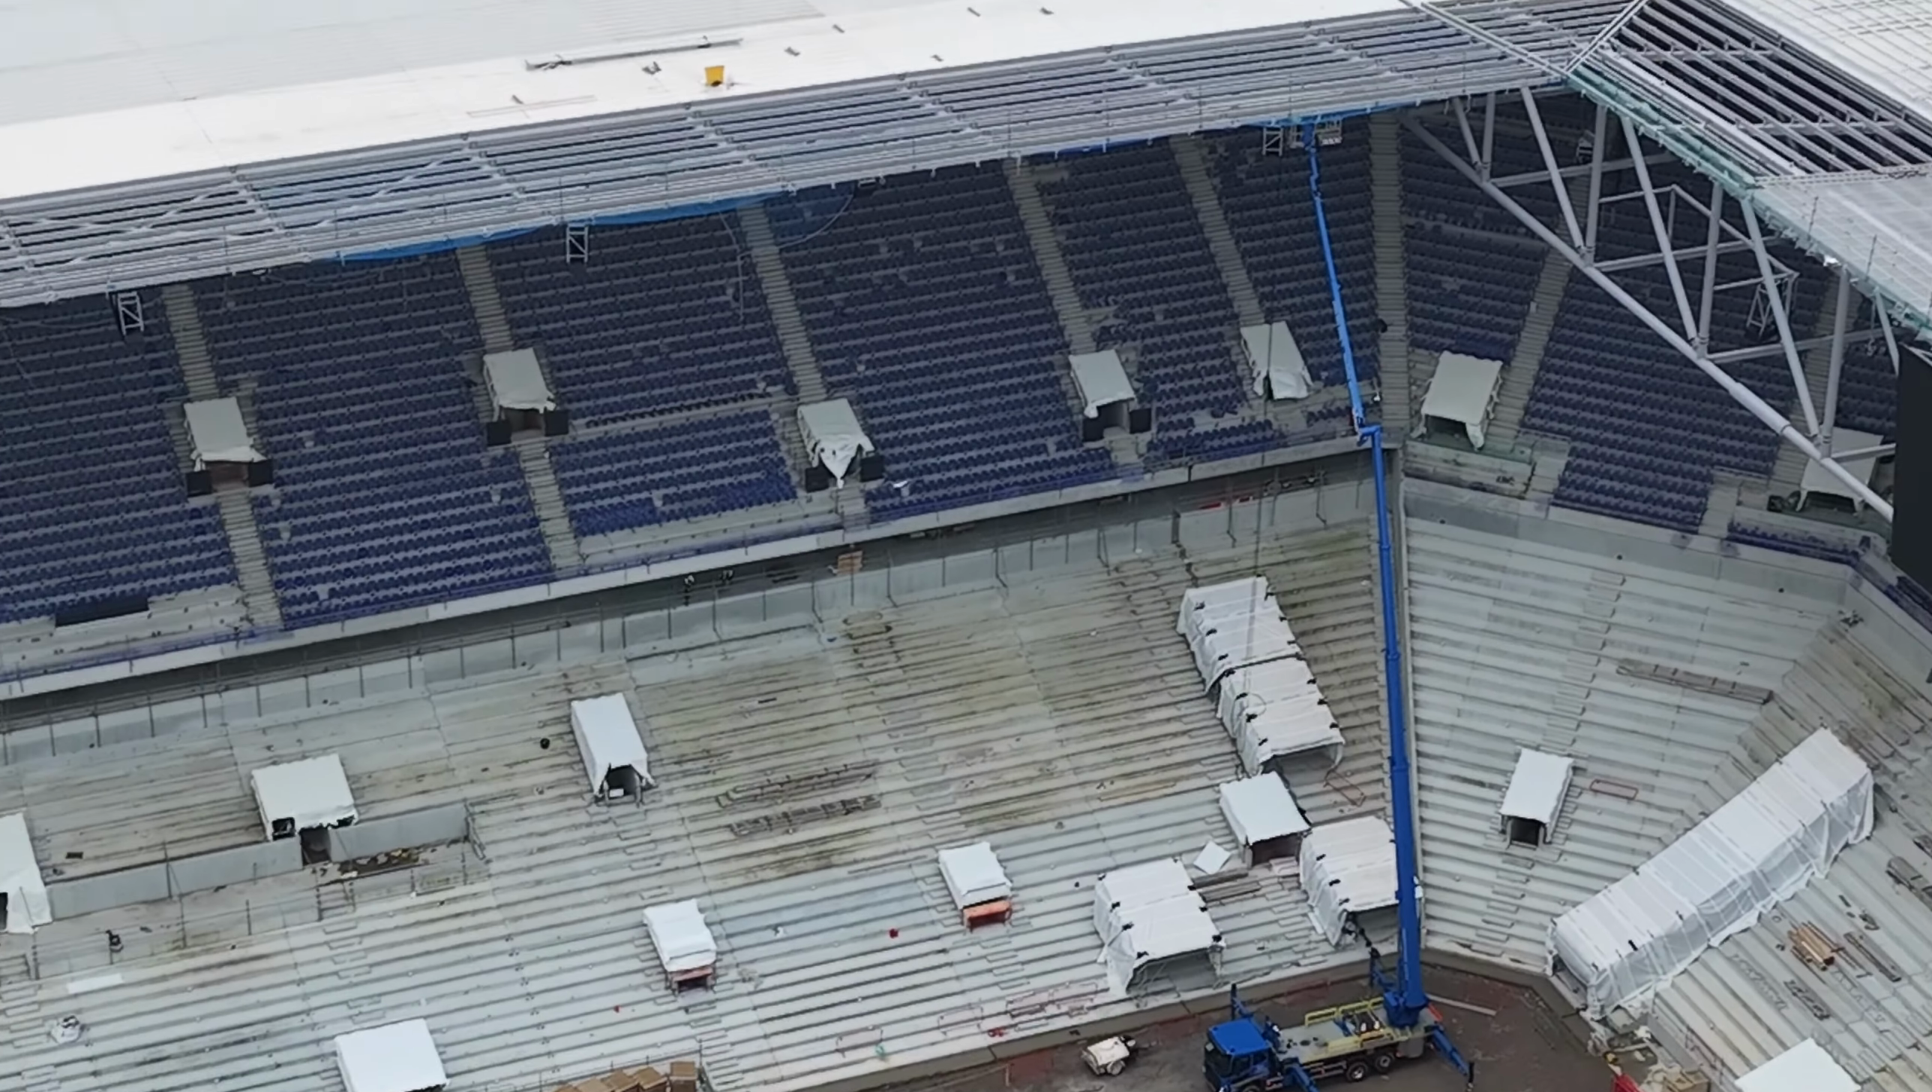All the seats are on the top.